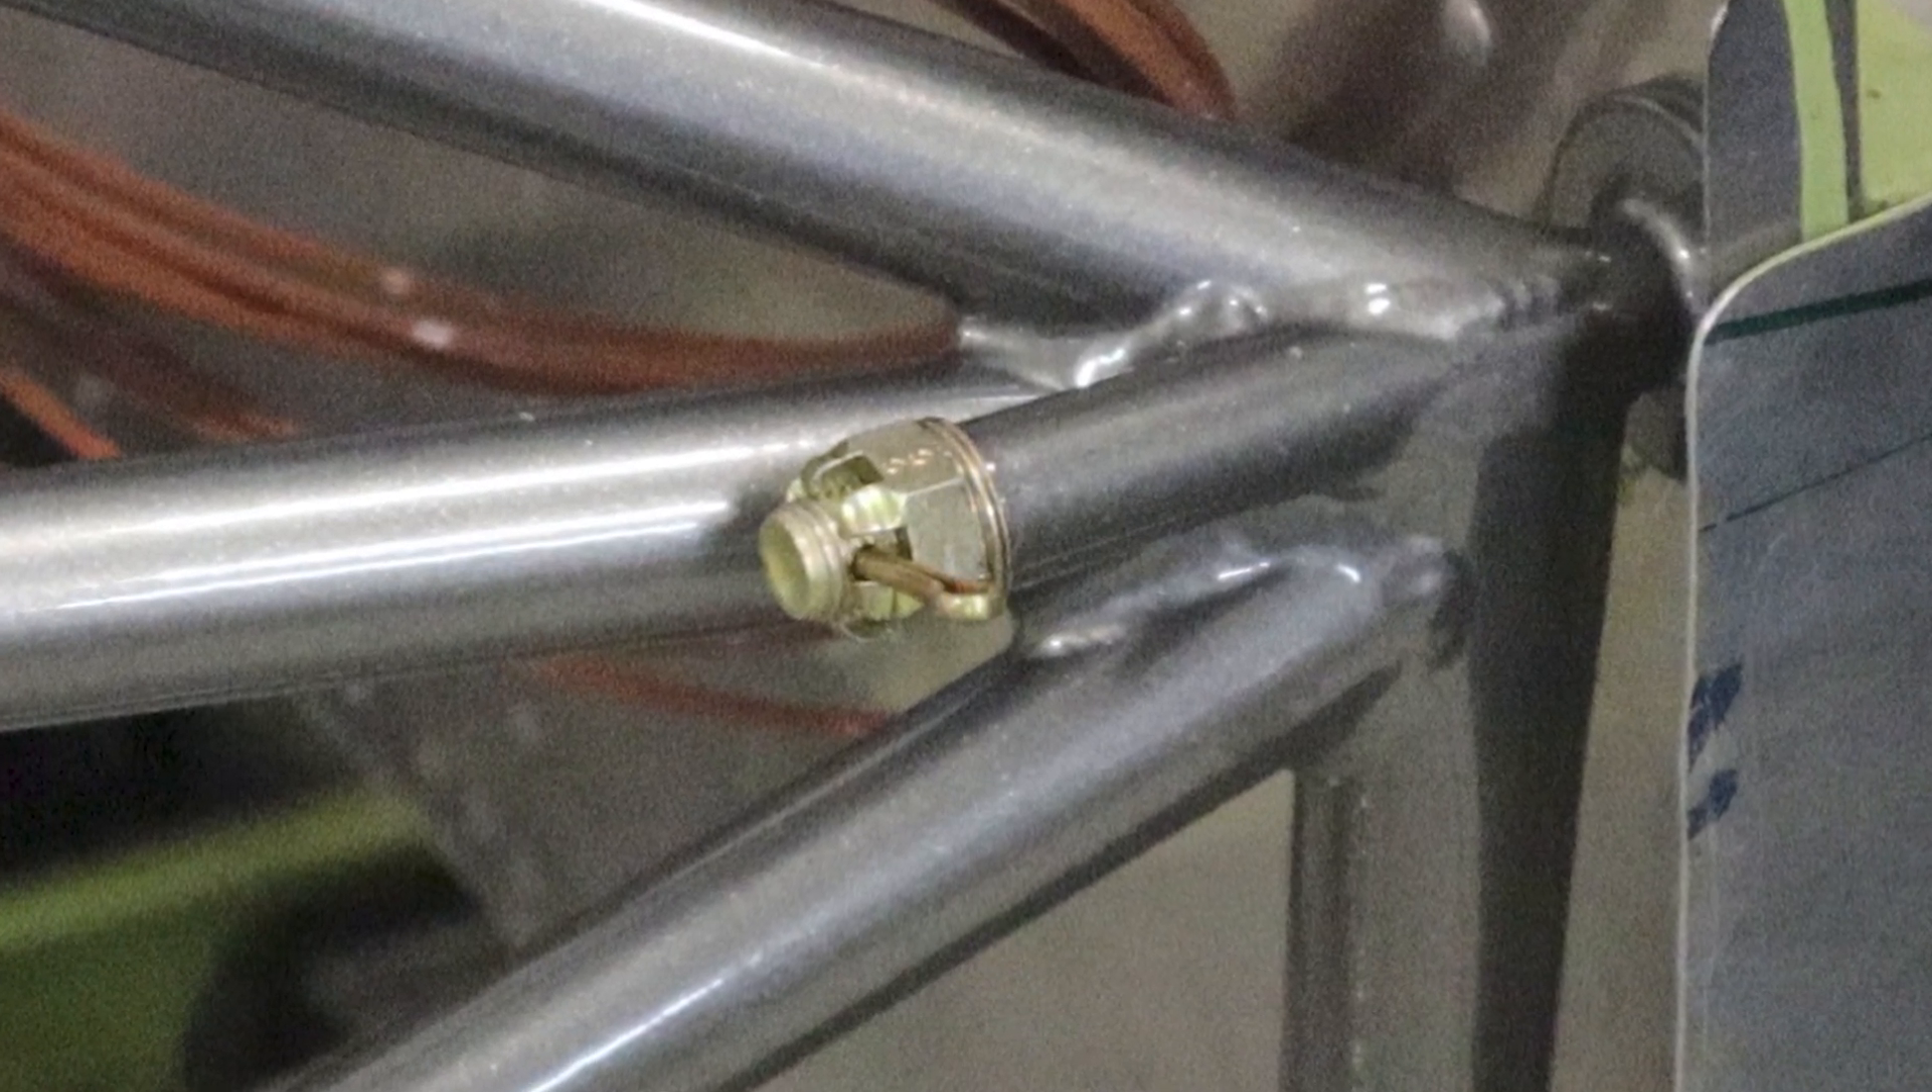So there the cotter pin goes in part way into the bolt.